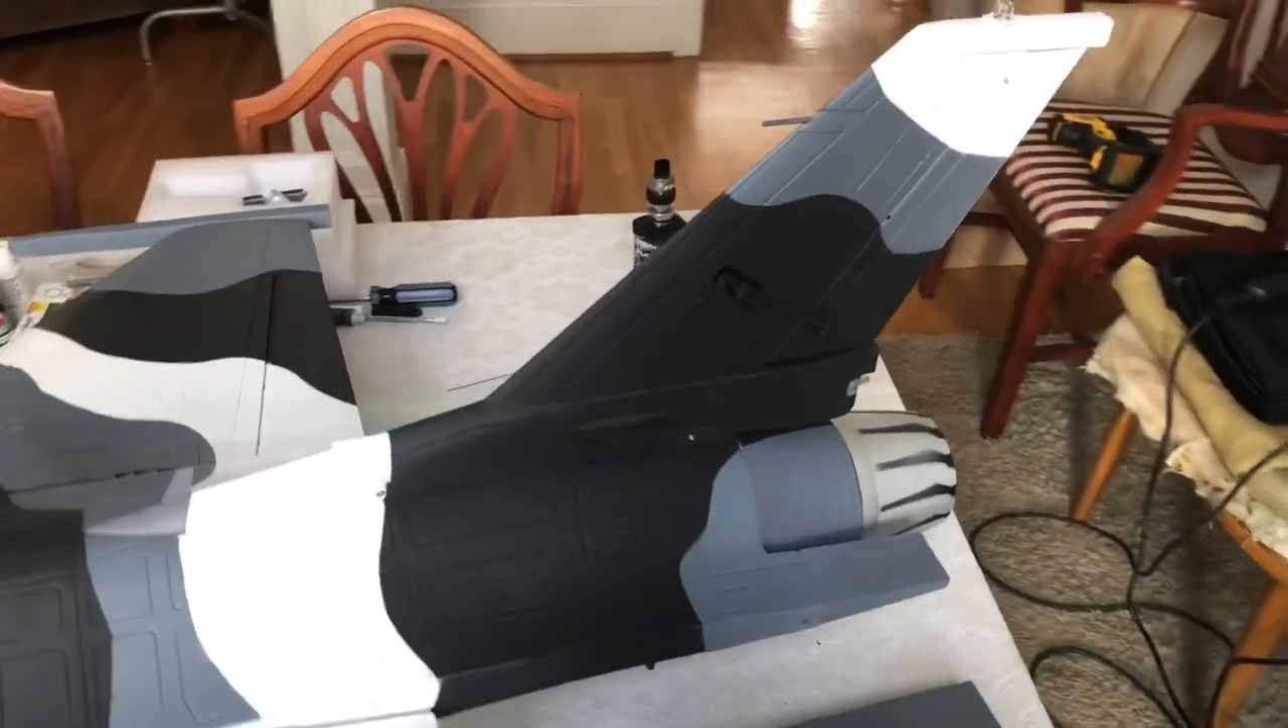The vertical stabilizer is attached. The tail cone is now attached.